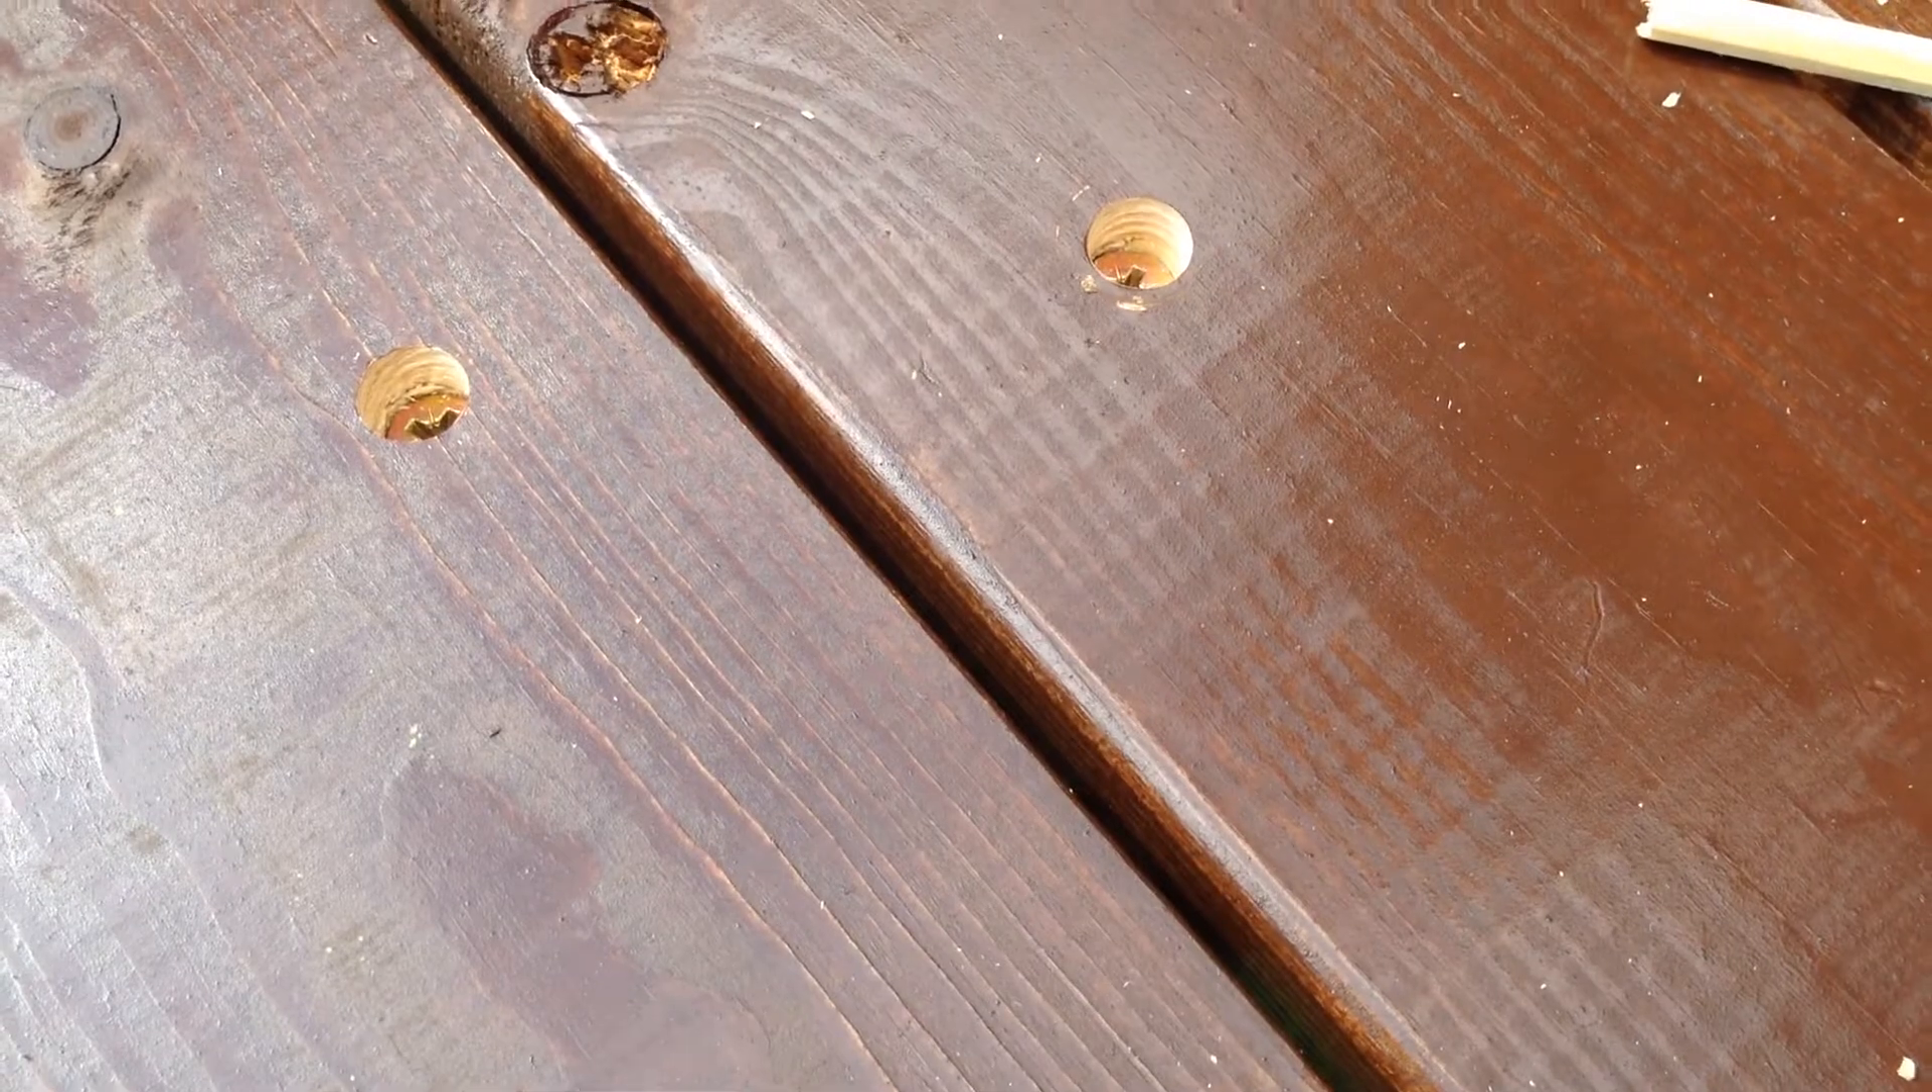Ну вот стол закончен его смонтировали сейчас осталось поставить заглушки вот в эти гнезда.